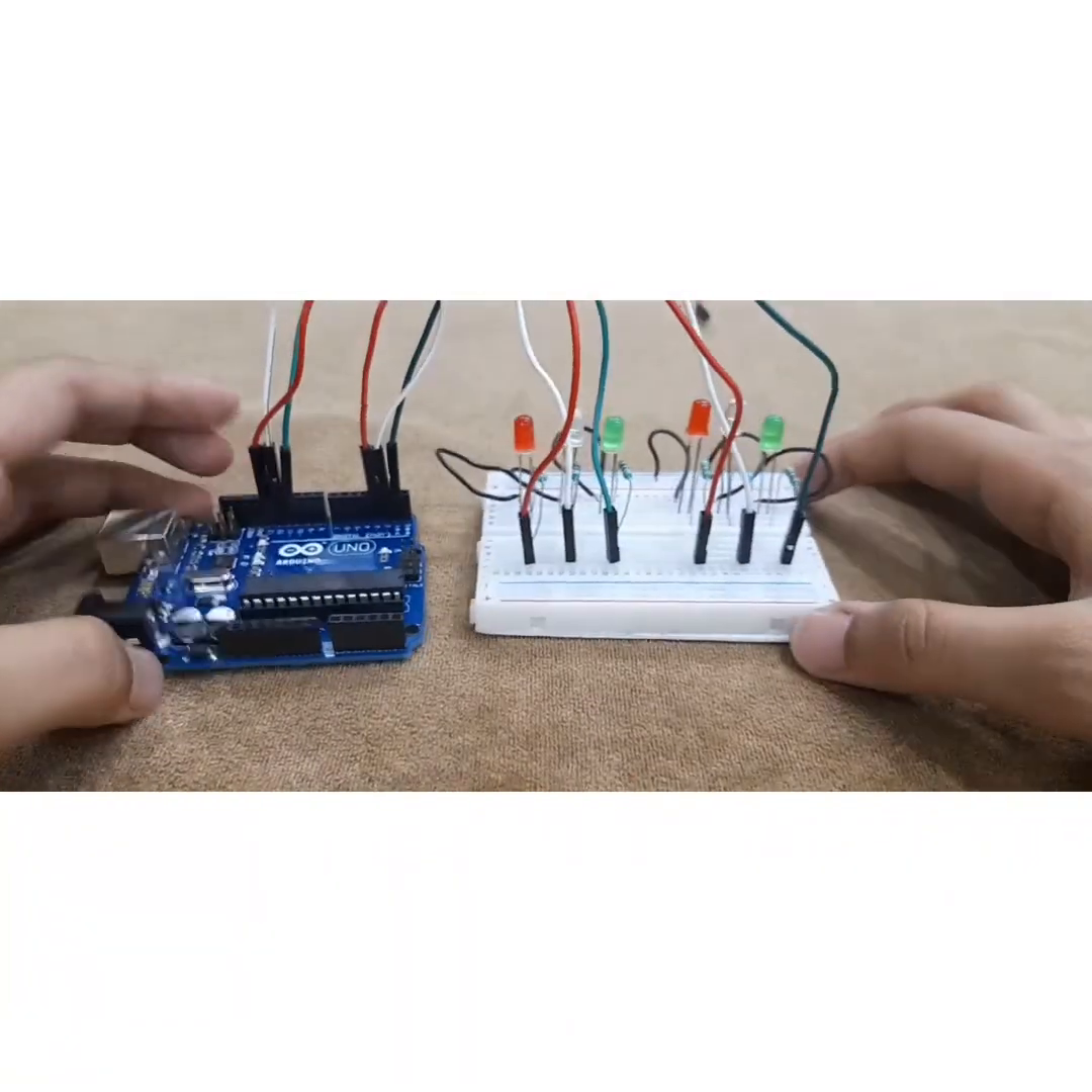Now guys, we are done with all of the LEDs connections.